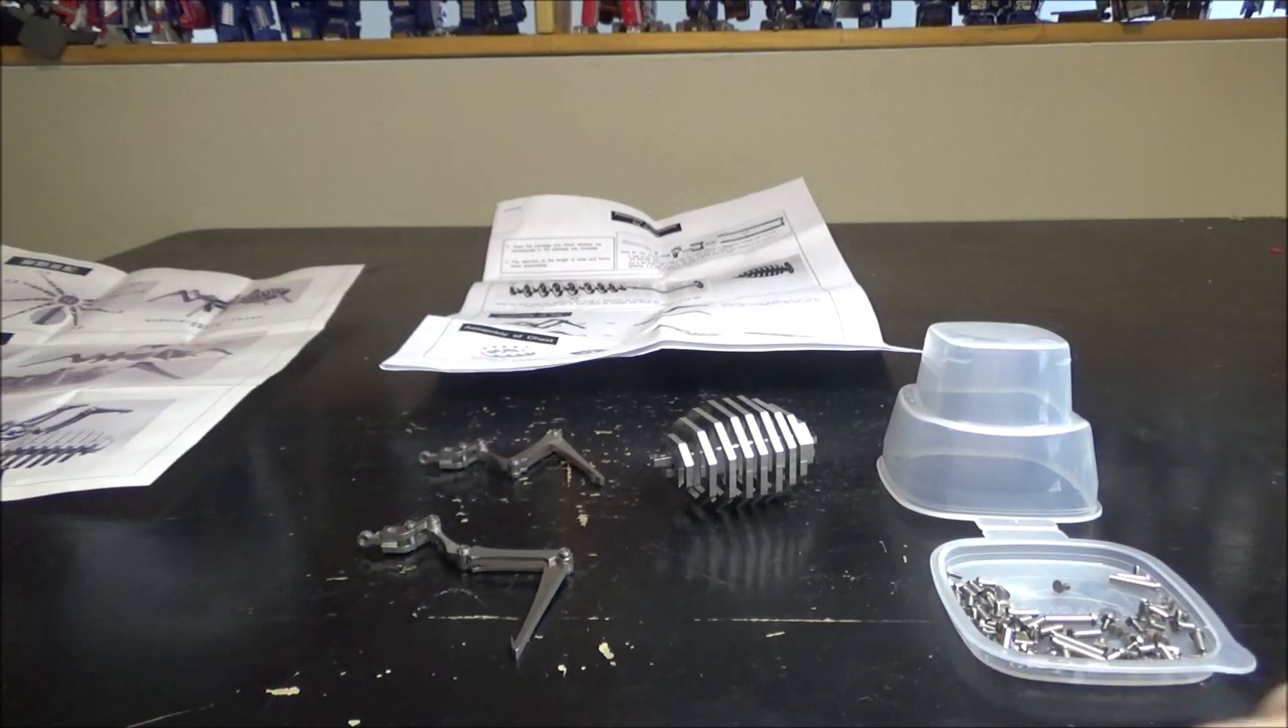I built two big legs so far.